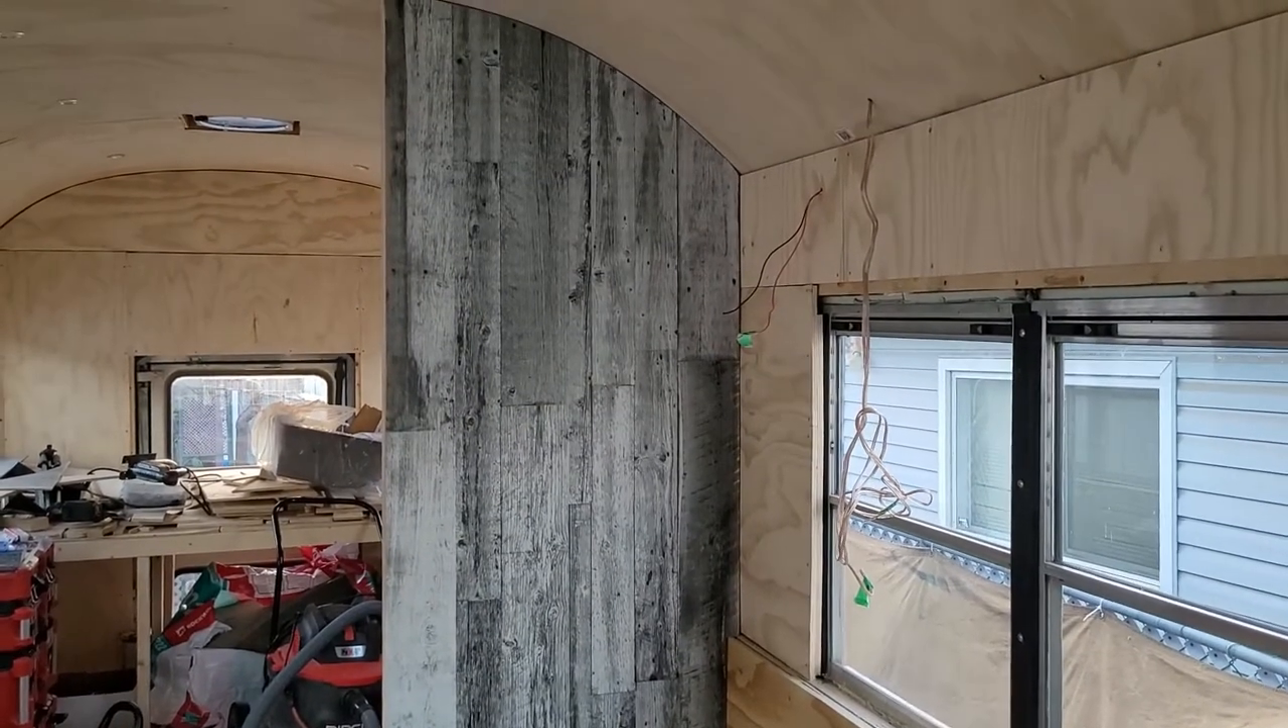We've got this awesome looking wall paneling that we've put up to go beside the kitchen cabinets.